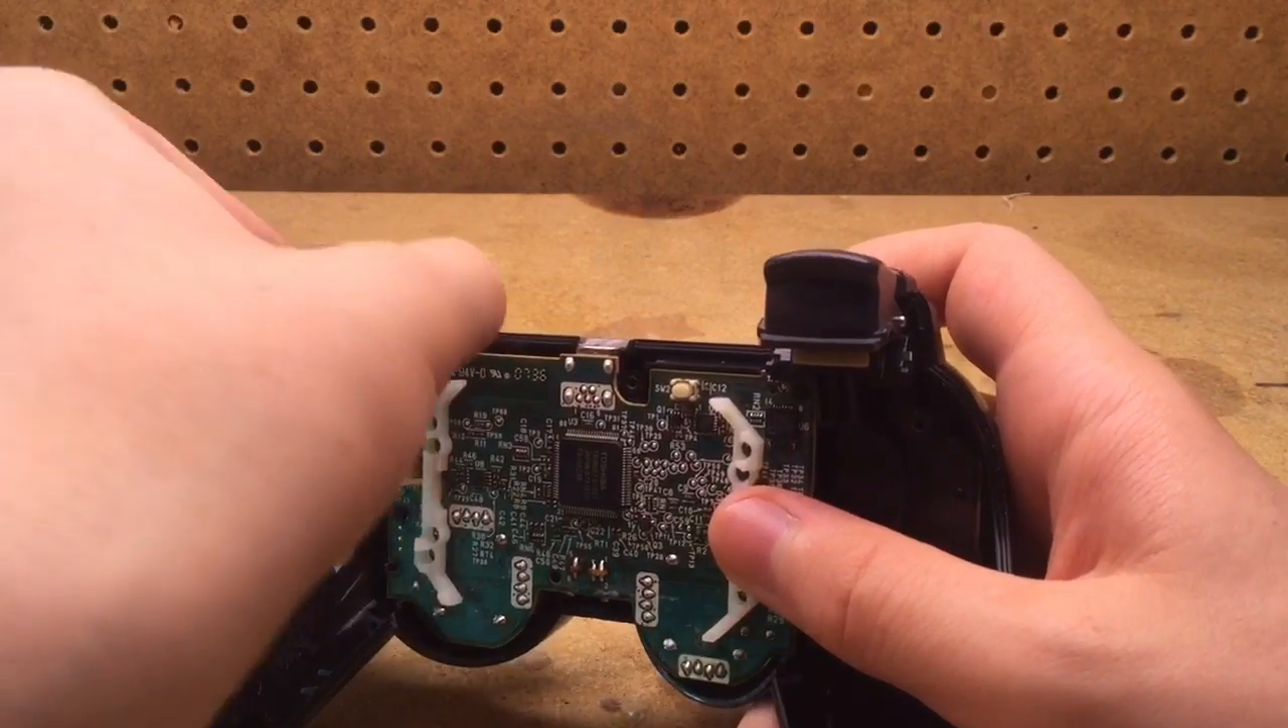Okay, so I've got the controller board back into the casing.